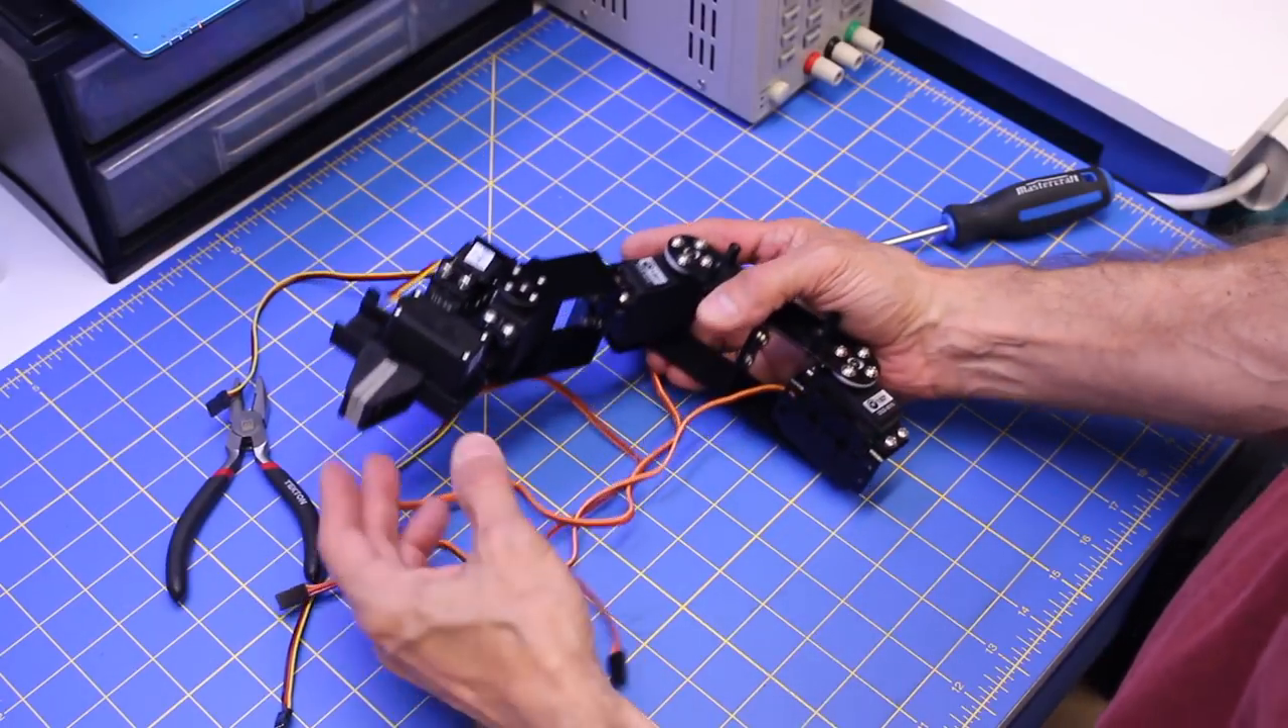We have got an assembled five degree of freedom robot arm.